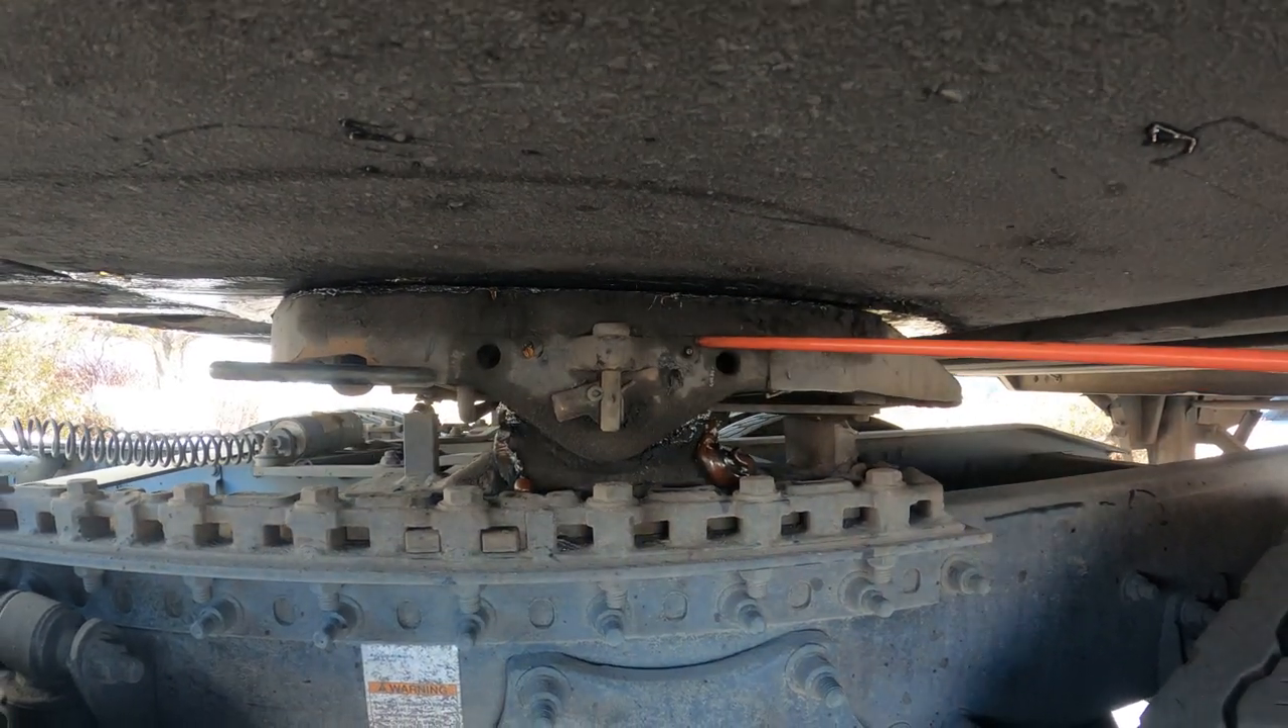There's no daylight between the fifth wheel and my apron.